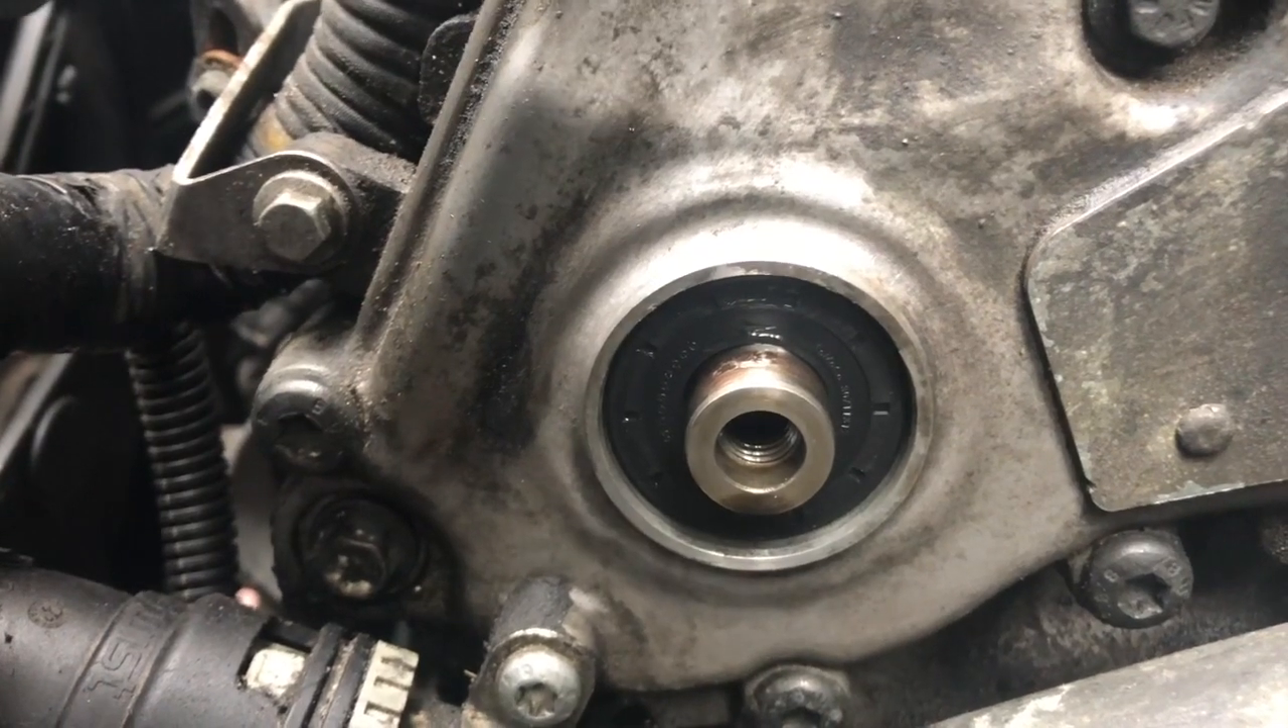Looking good and you can see the seal is installed pointed inwards in the middle and that's what the that's the outcome we want.